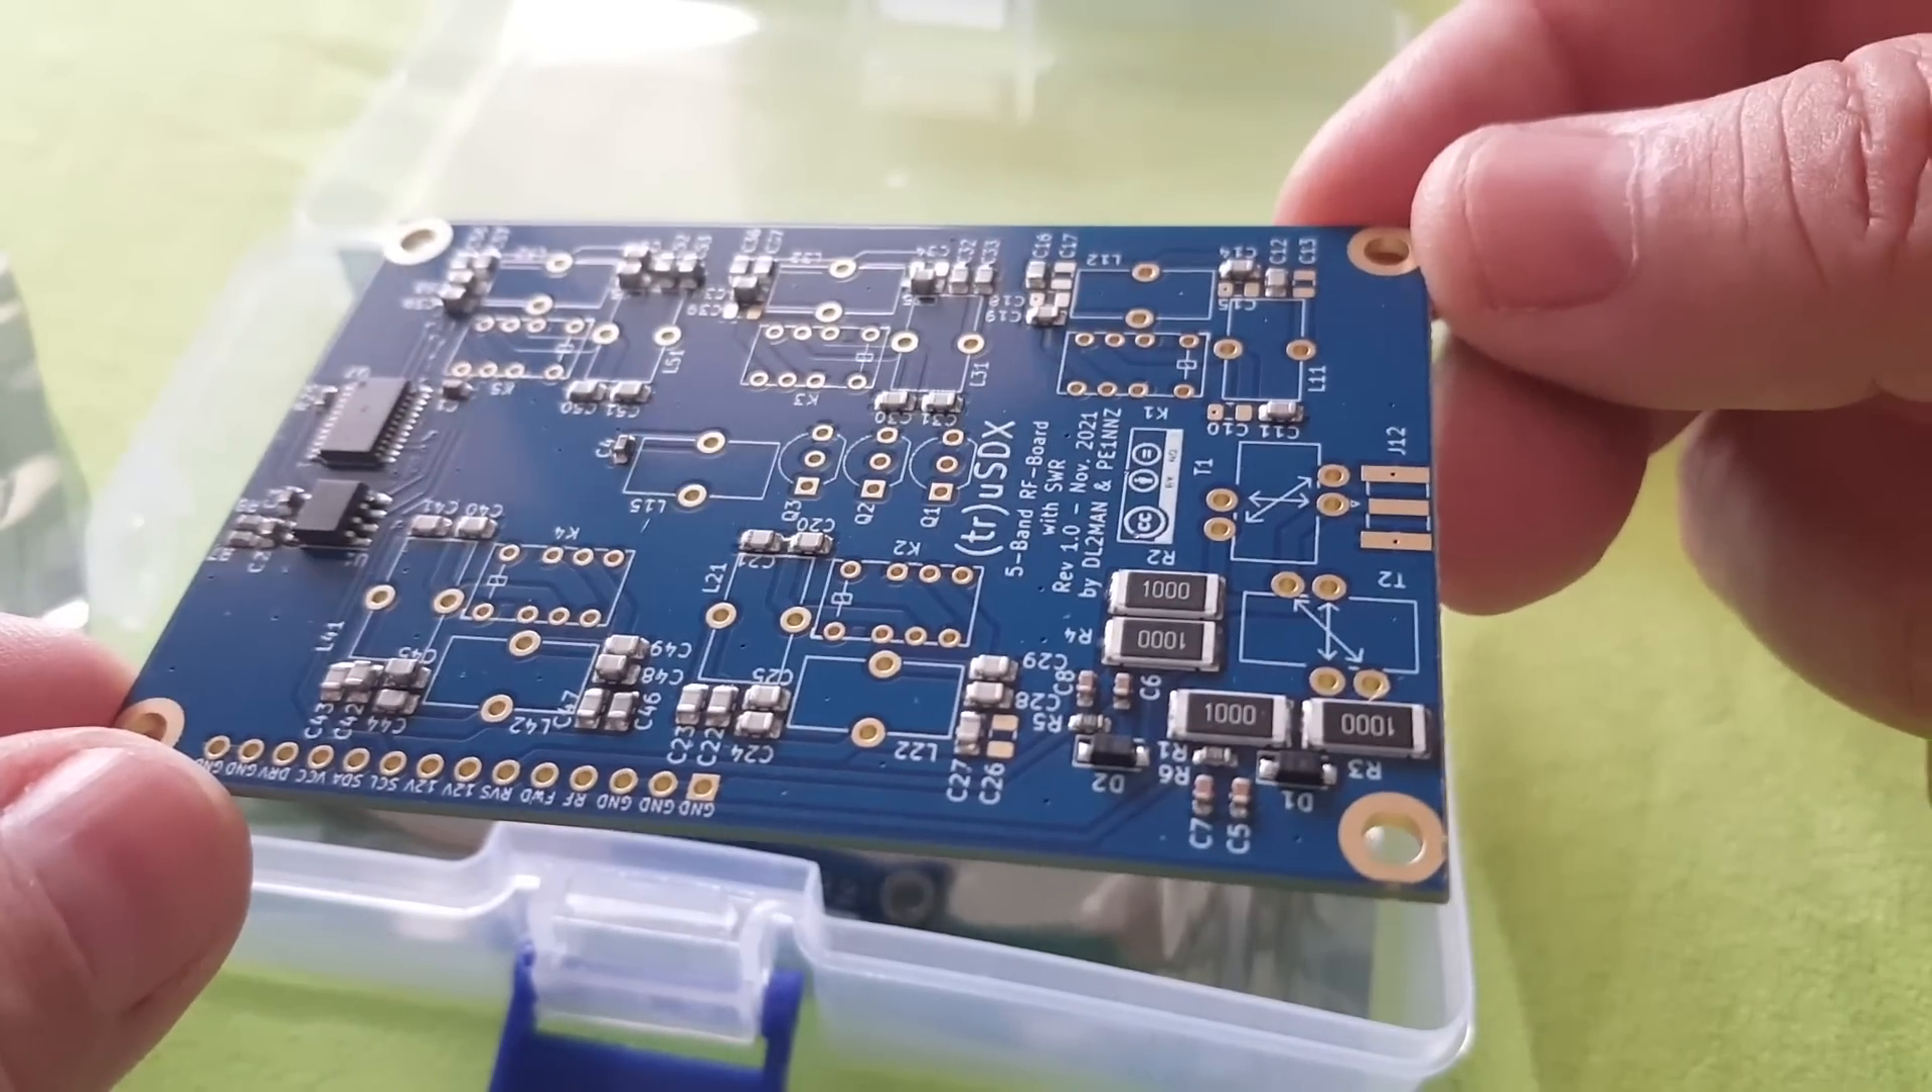And as you can see here, the surface mount components are already on the board.